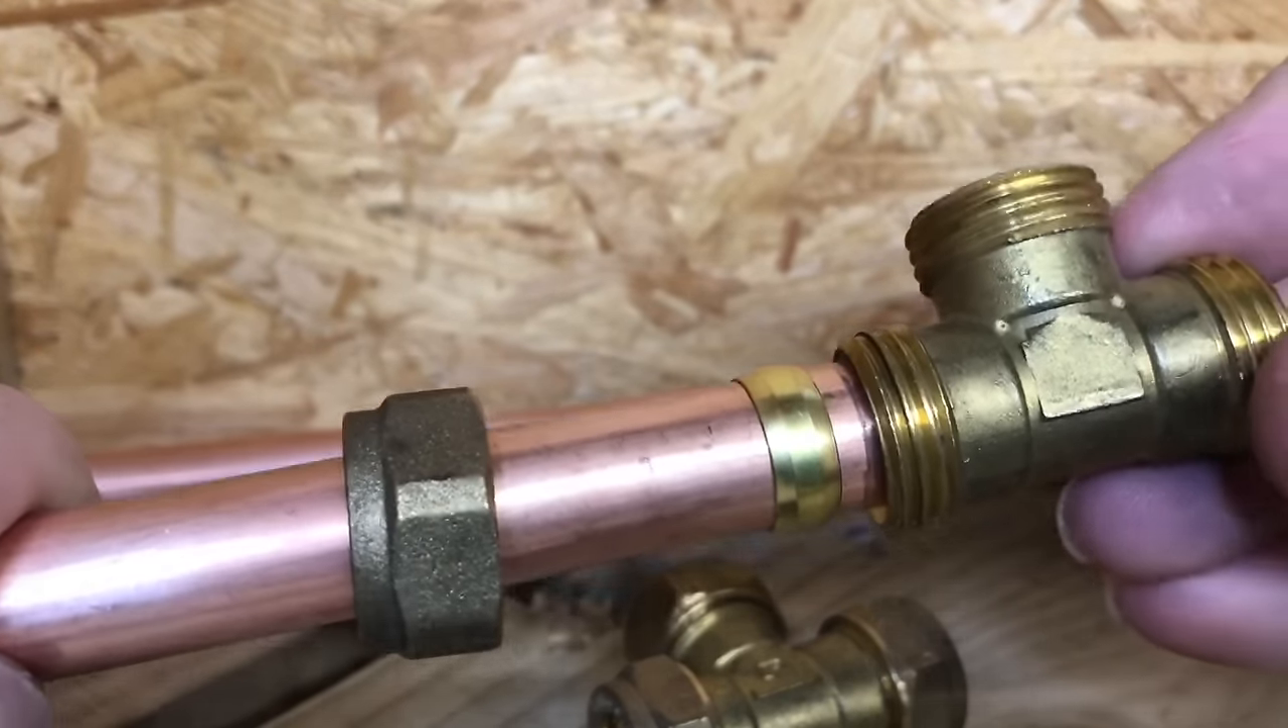We've got the olive on the copper pipe now.